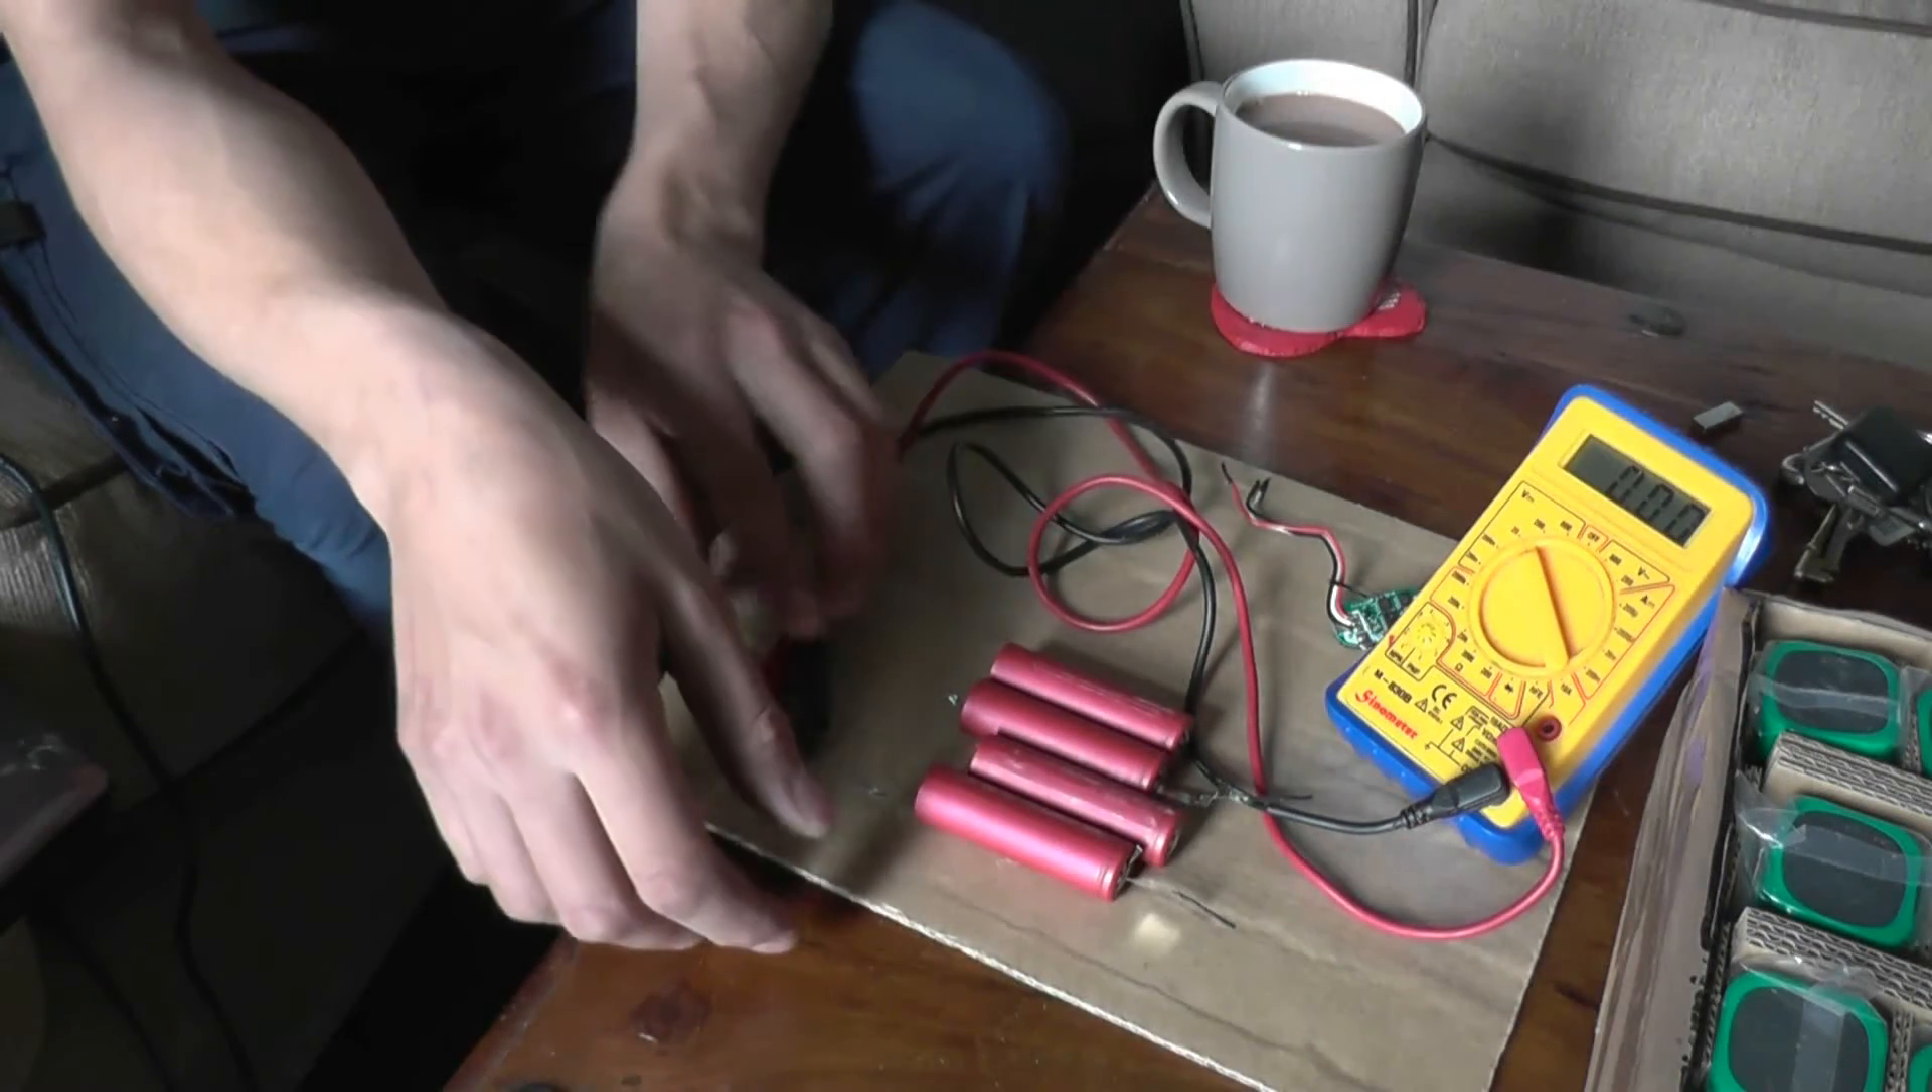Right well everything's apart I've got my four cells out of the pack.